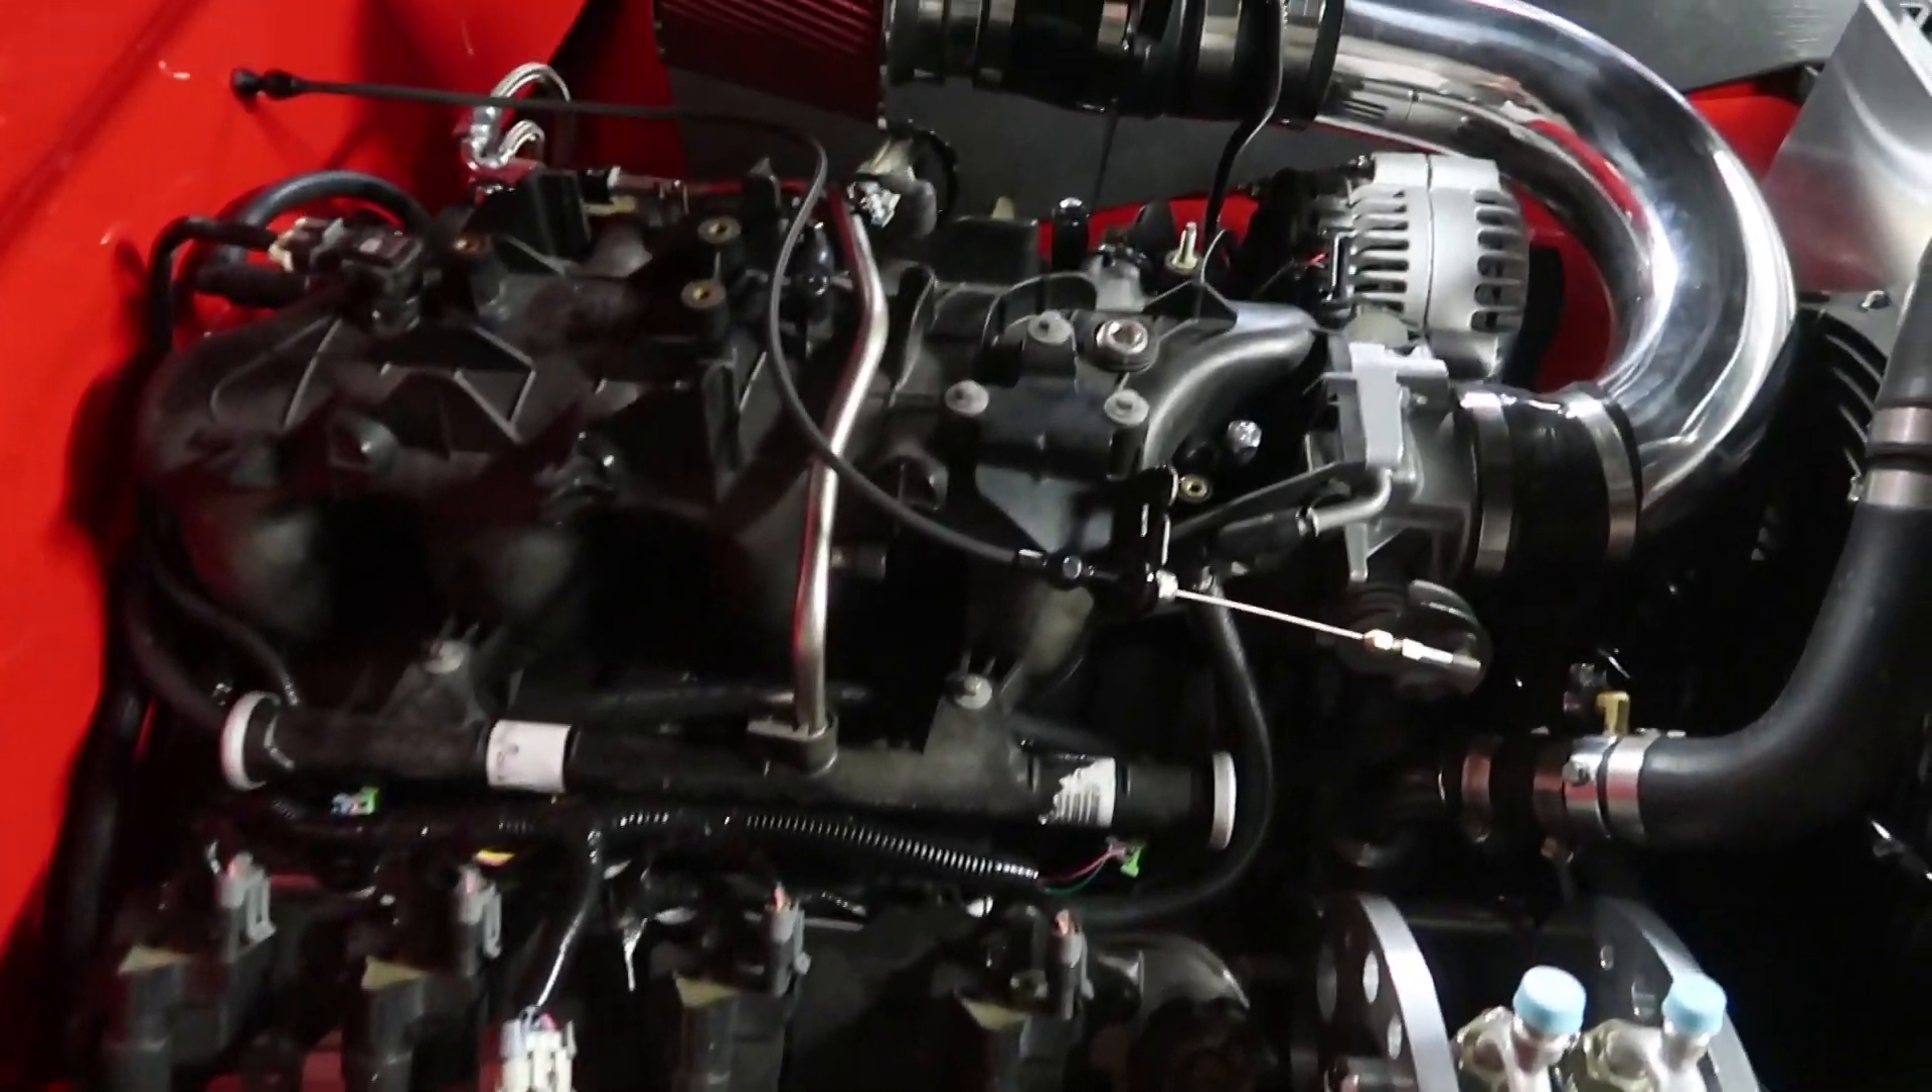Okay, we've got the intake all back on the truck.